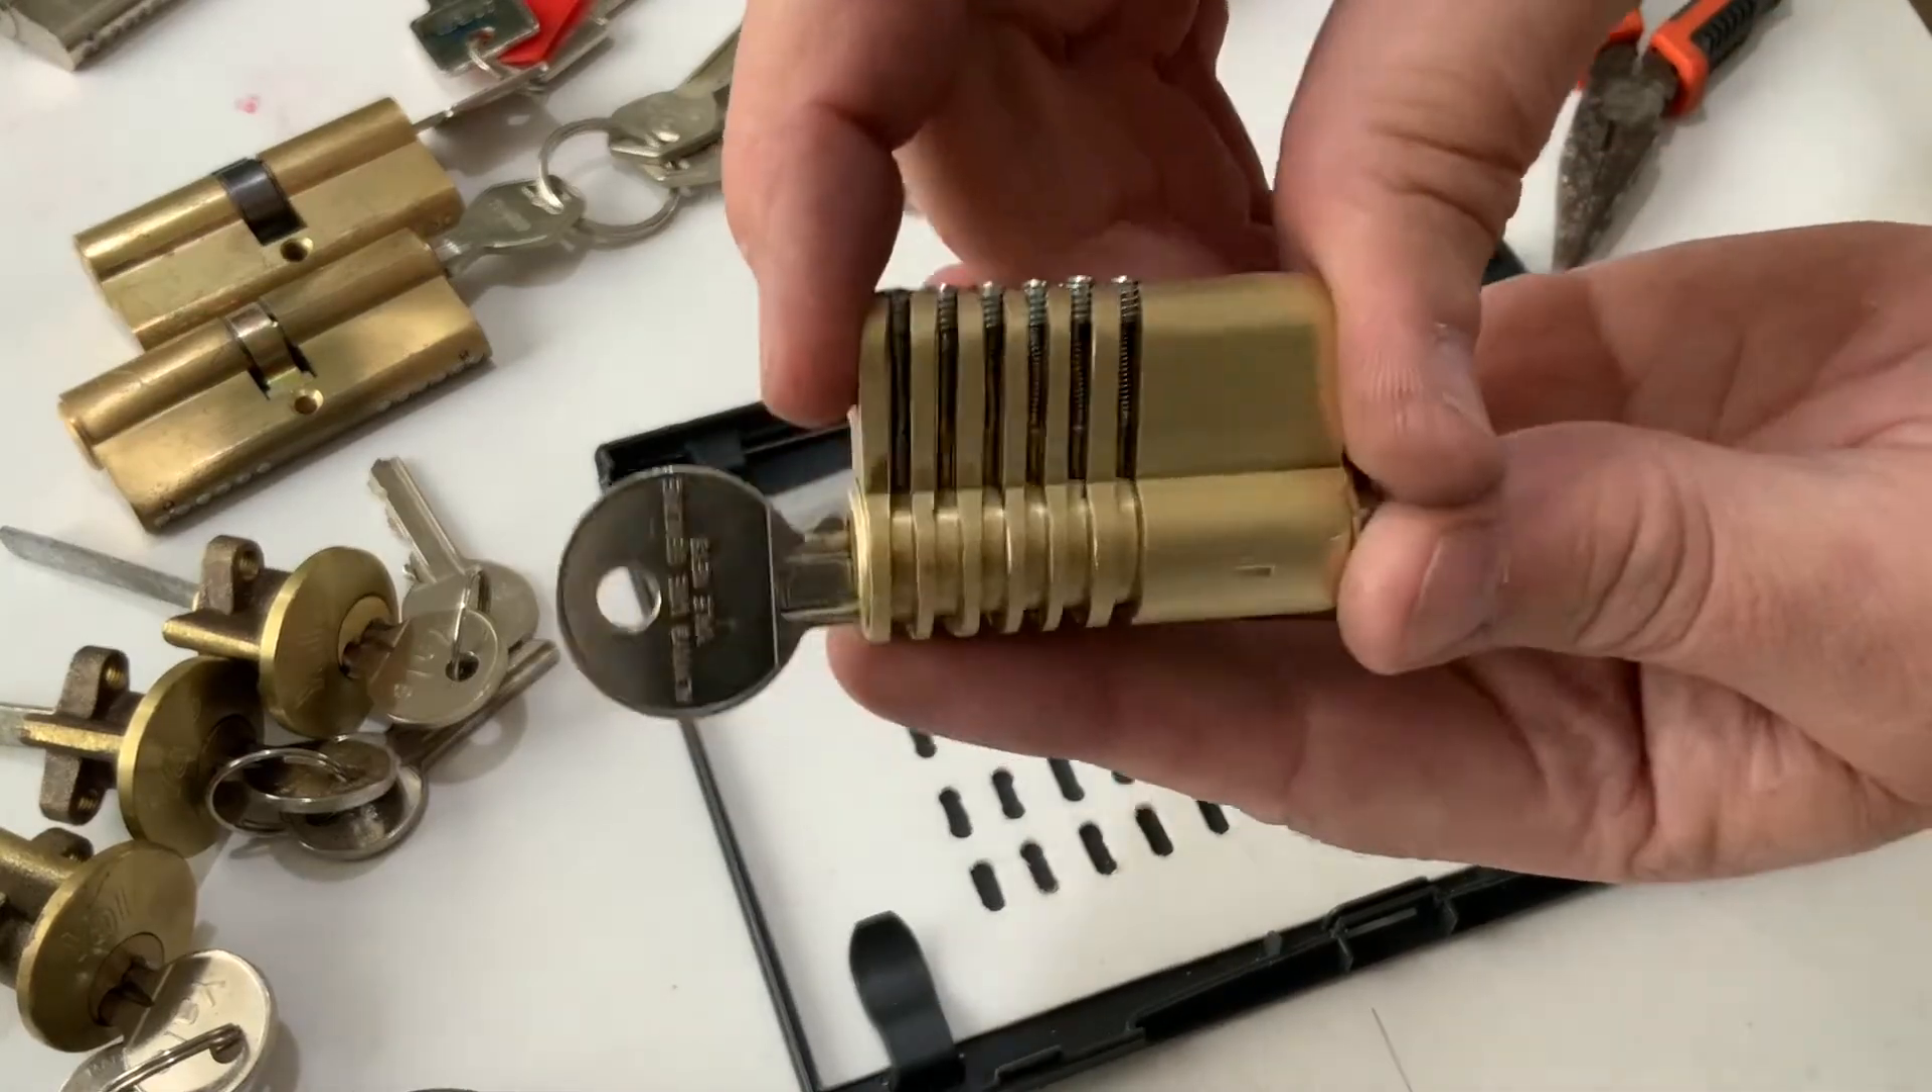There we go that's my little practice lock all back together.